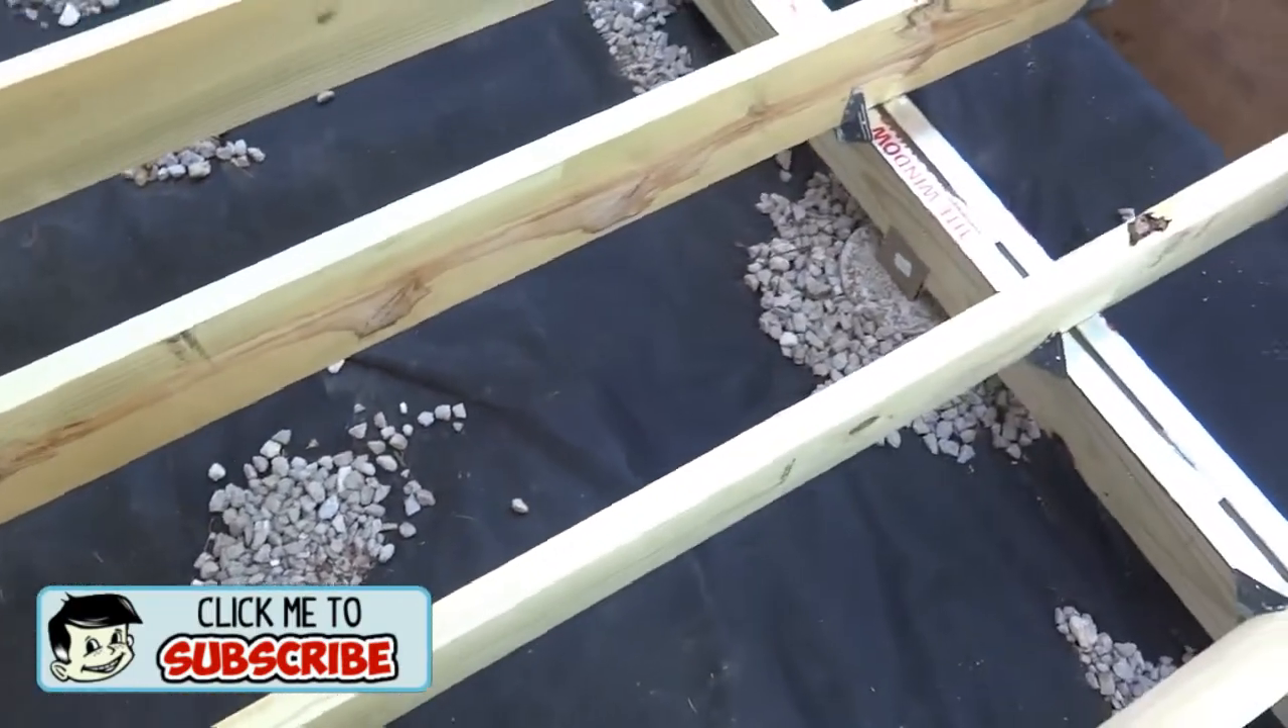Alright and check it out I have all the joists nailed up nice and solid and this thing is a beast.